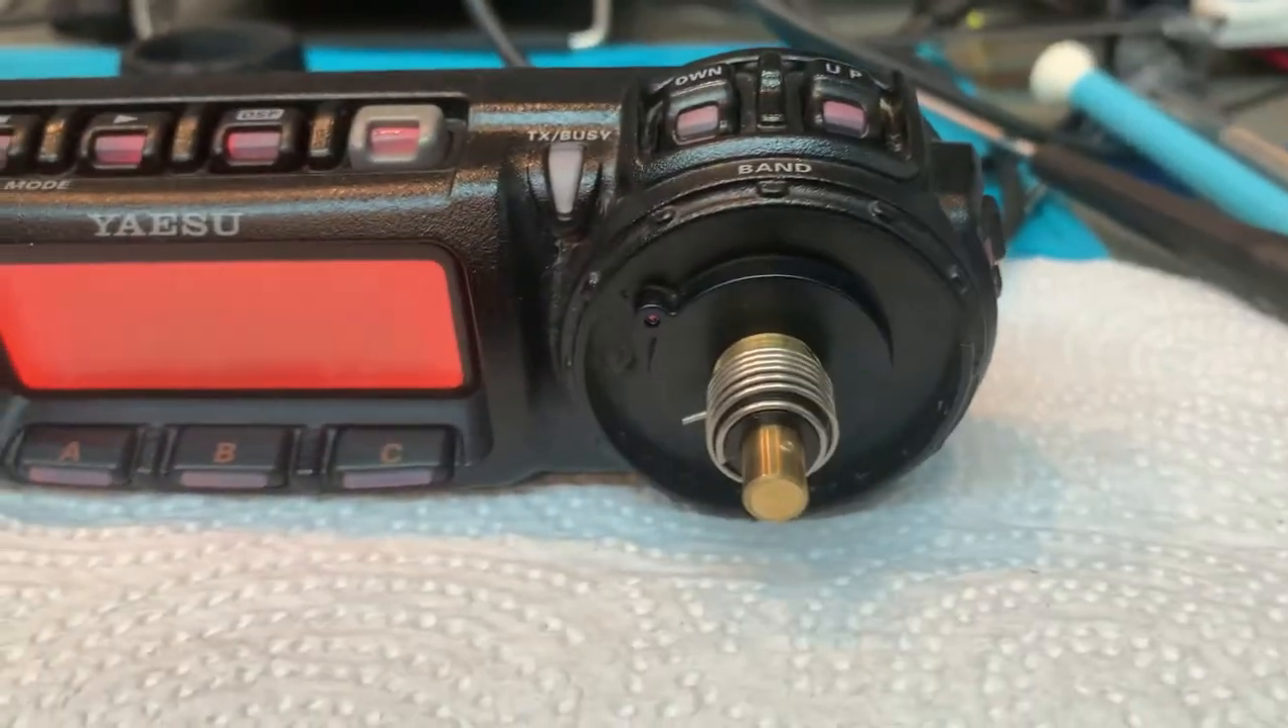So we're we're pretty much ready to go here except for uh final assembly of knobs.